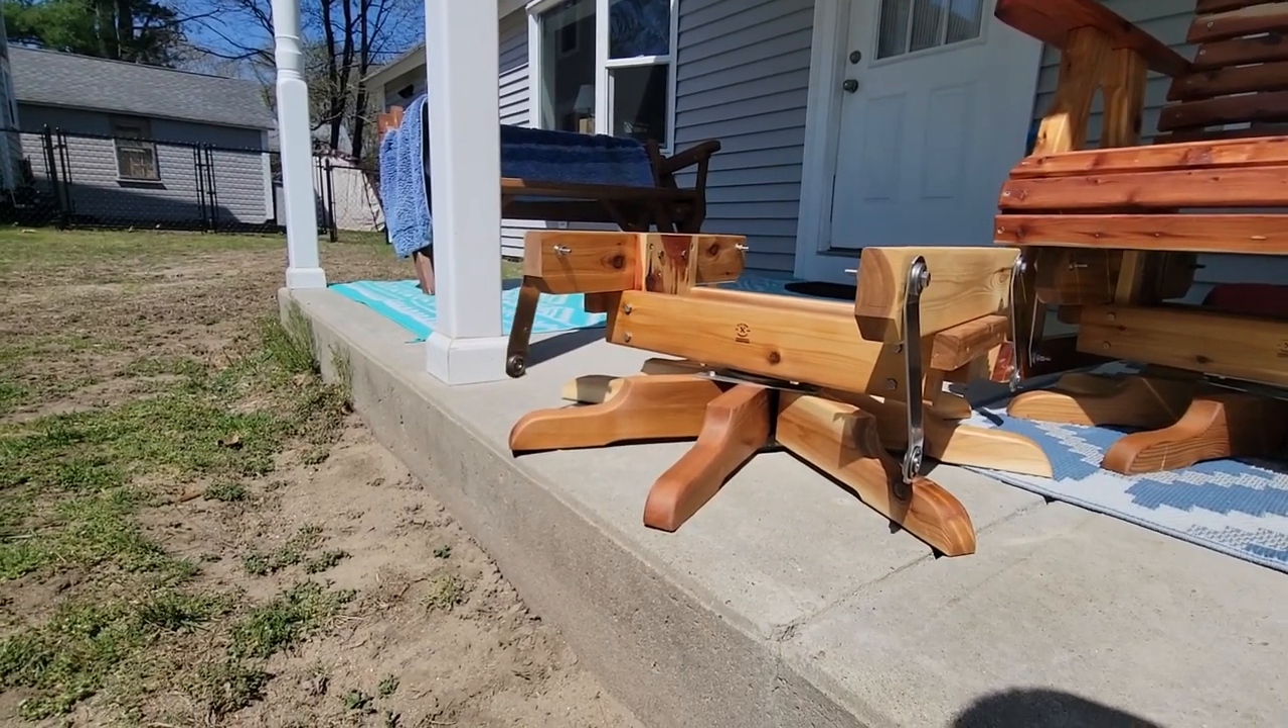I have the glider hardware on, and I'm getting ready to mount the second chair to this base.